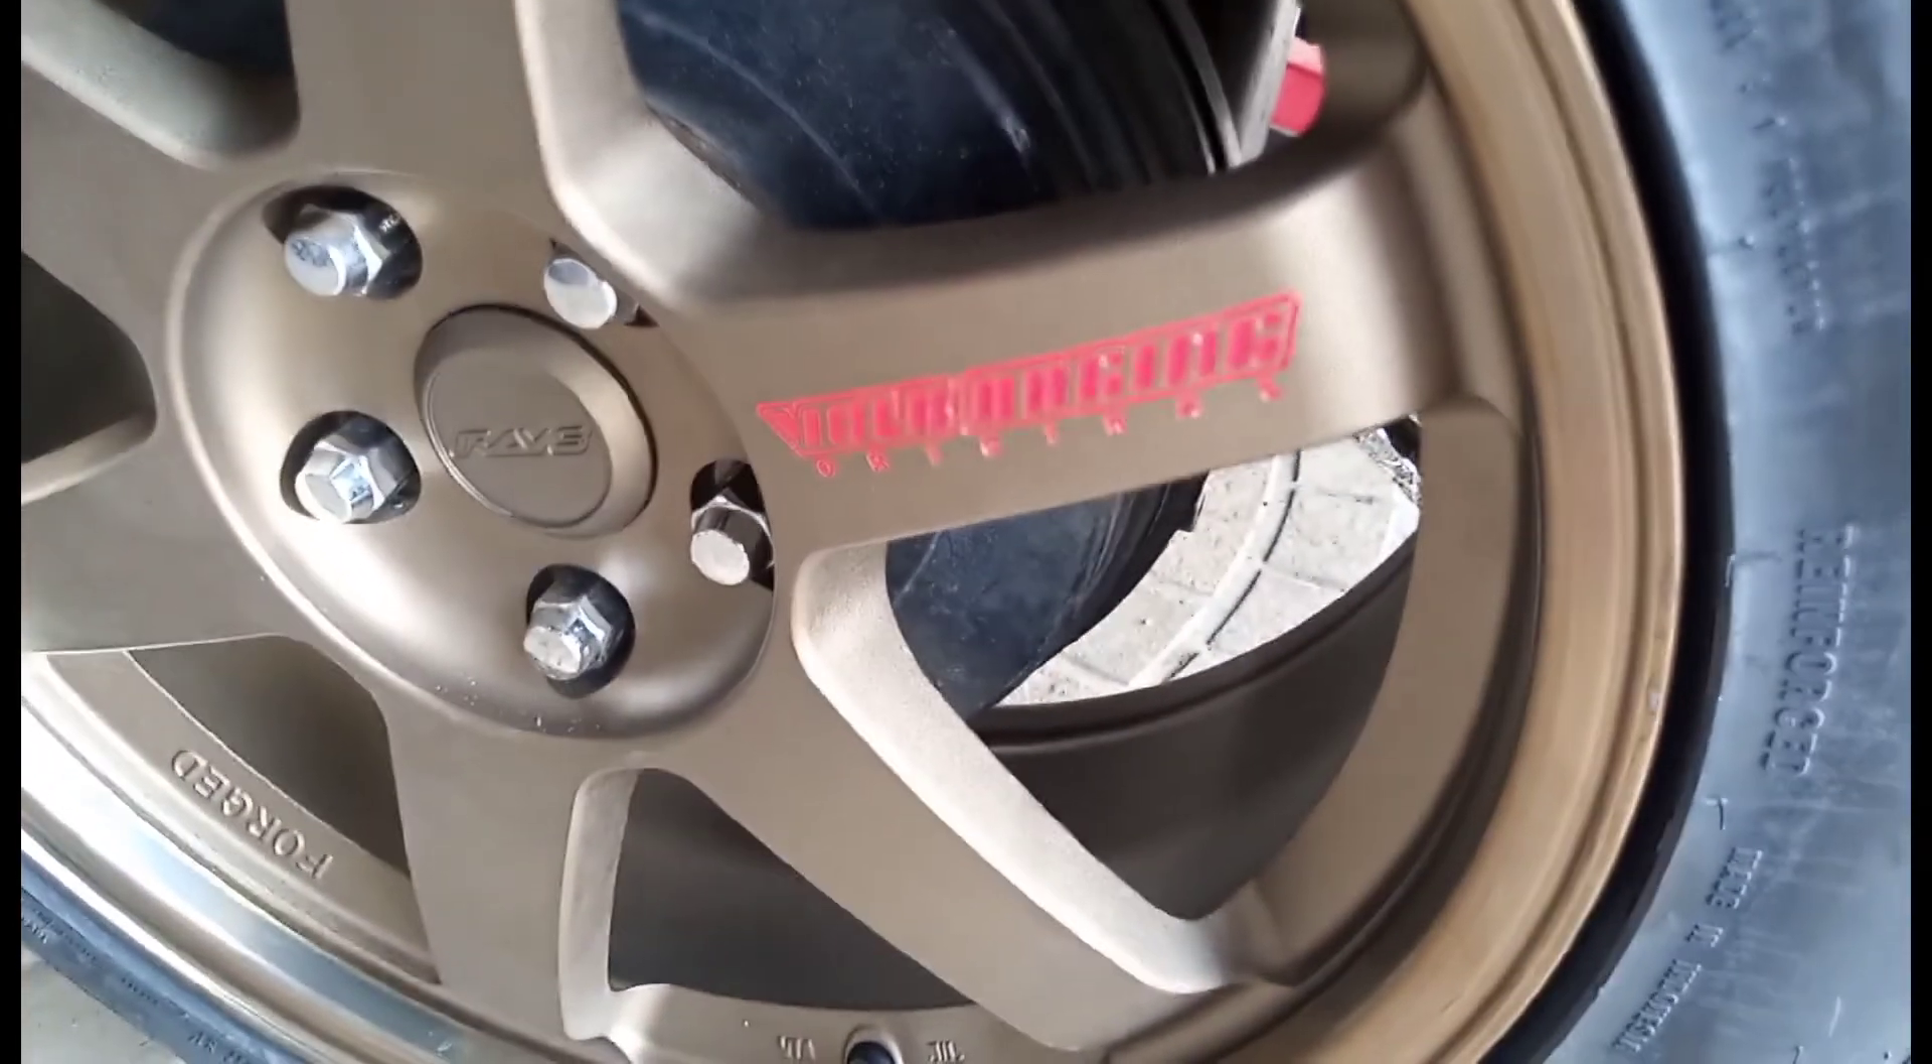Ini dia velgnya sudah terpasang dengan ban.